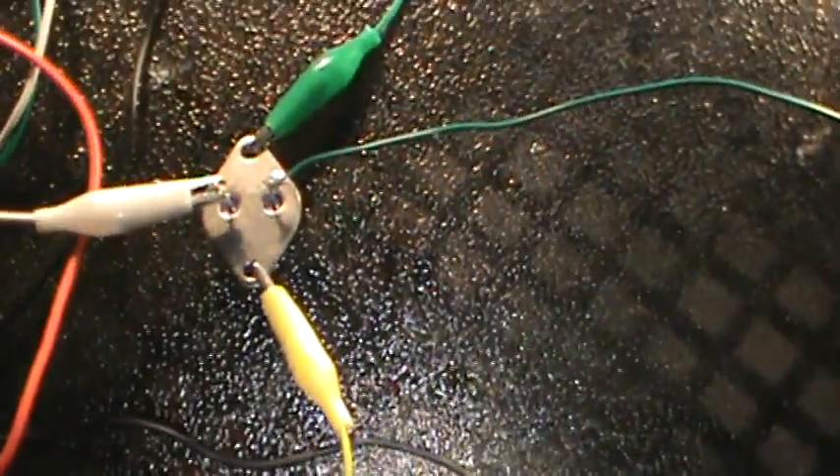And then I got this yellow wire going straight to the bottom of your emitter.